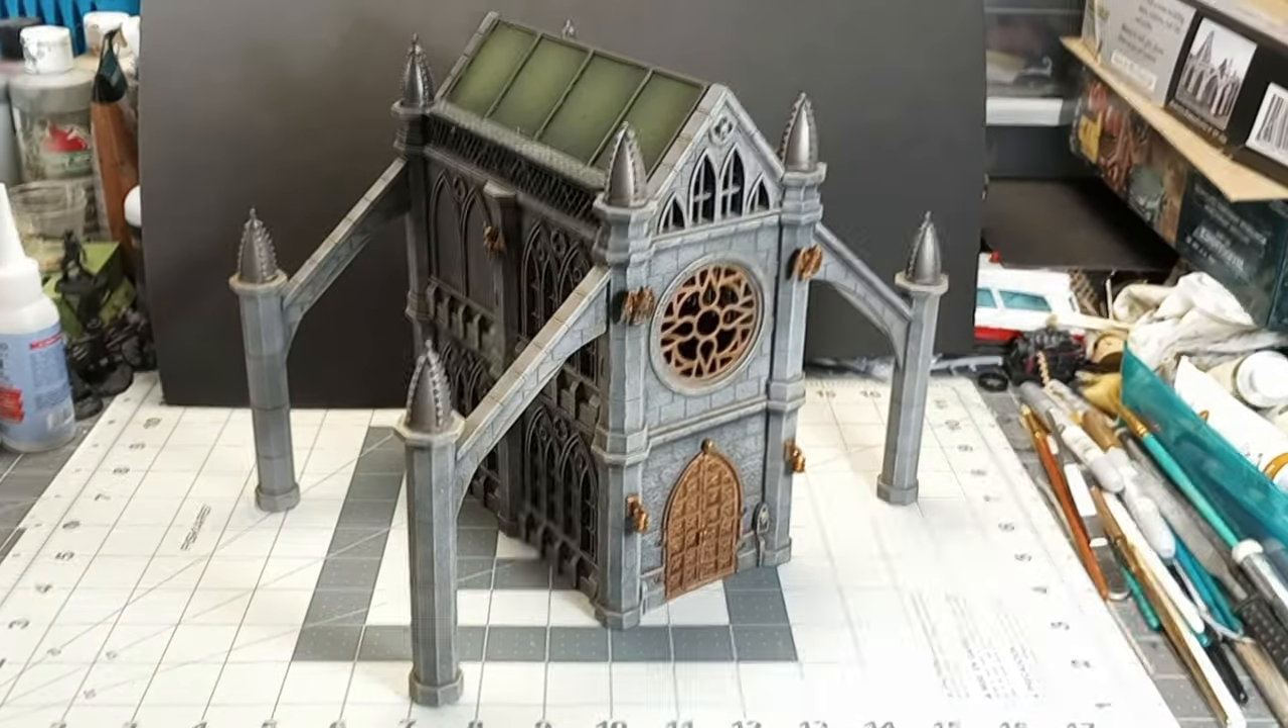And there it is, our completed church with our scratch -built roof, ready for the underhive.